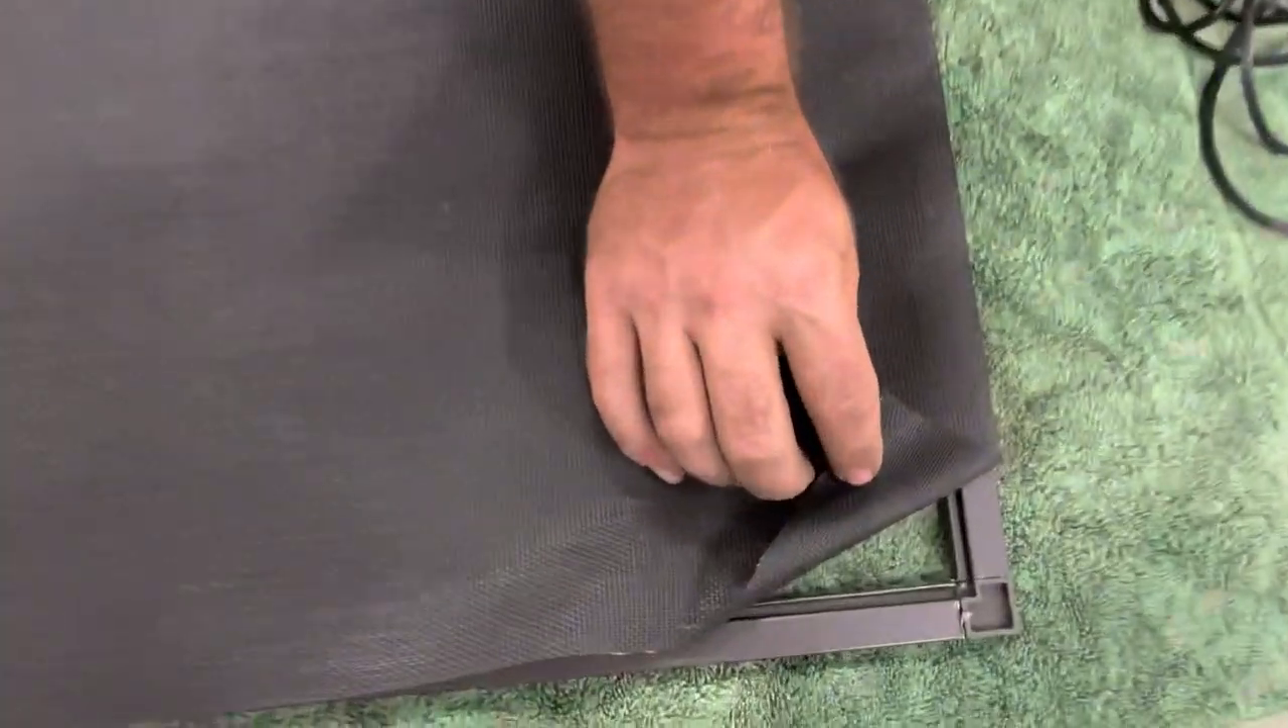As you can see here our screen frame is below and our mesh is over top.